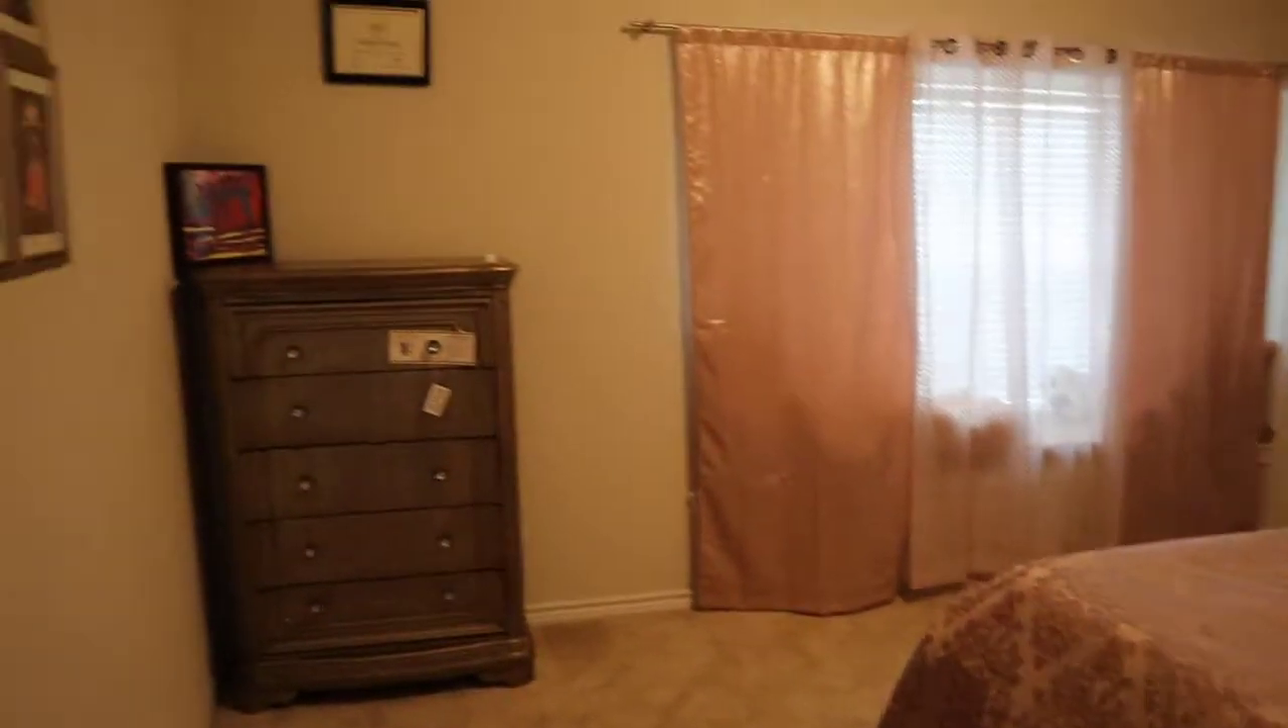यह देखो अब मनका का room हो गया set हमने curtains लगा दी है।